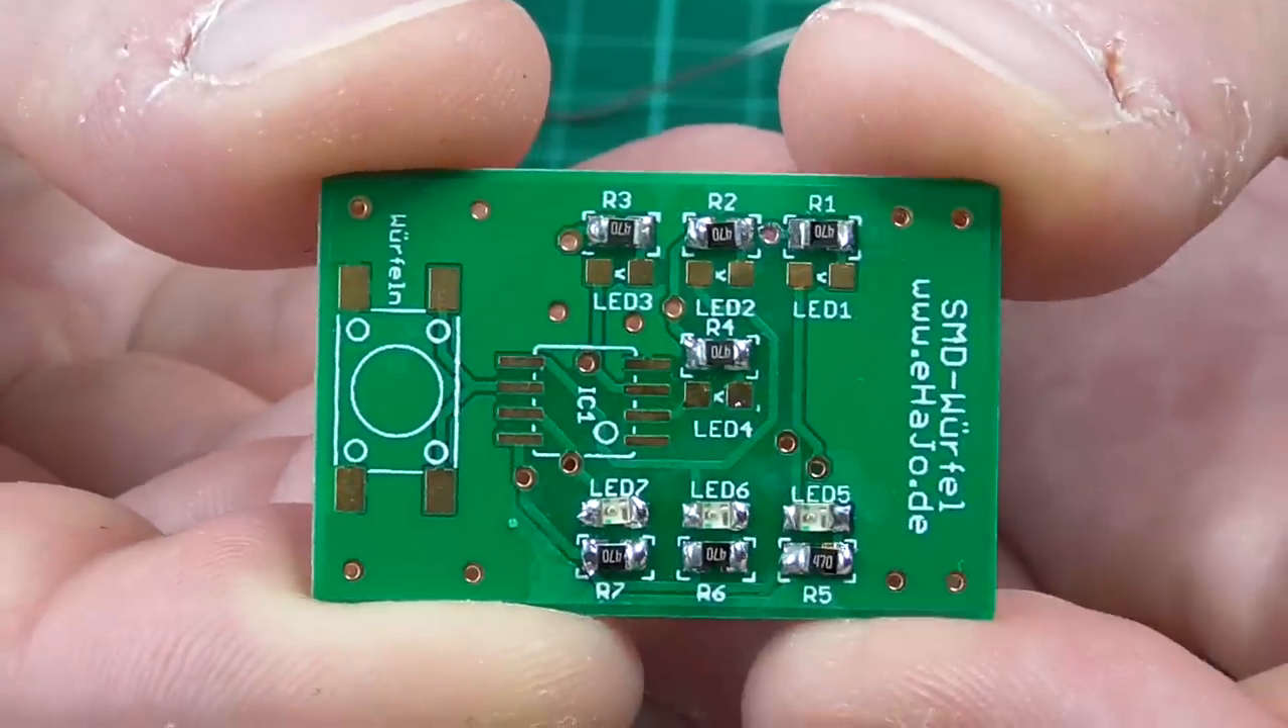Die untere LED-Reihe ist schon mal dran. Jetzt kommt die obere.